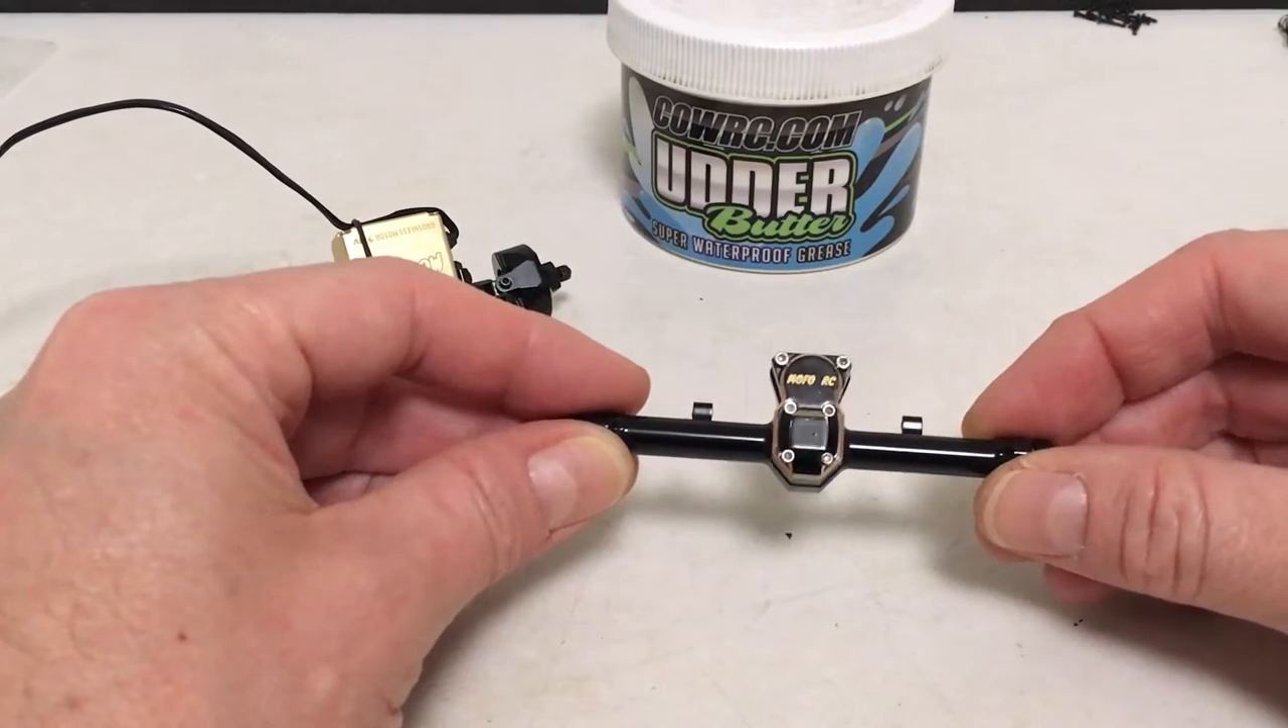All right got this rear axle assembly completed here and of course it was much smoother than the front because there's no knuckles none of that geometry to deal with.